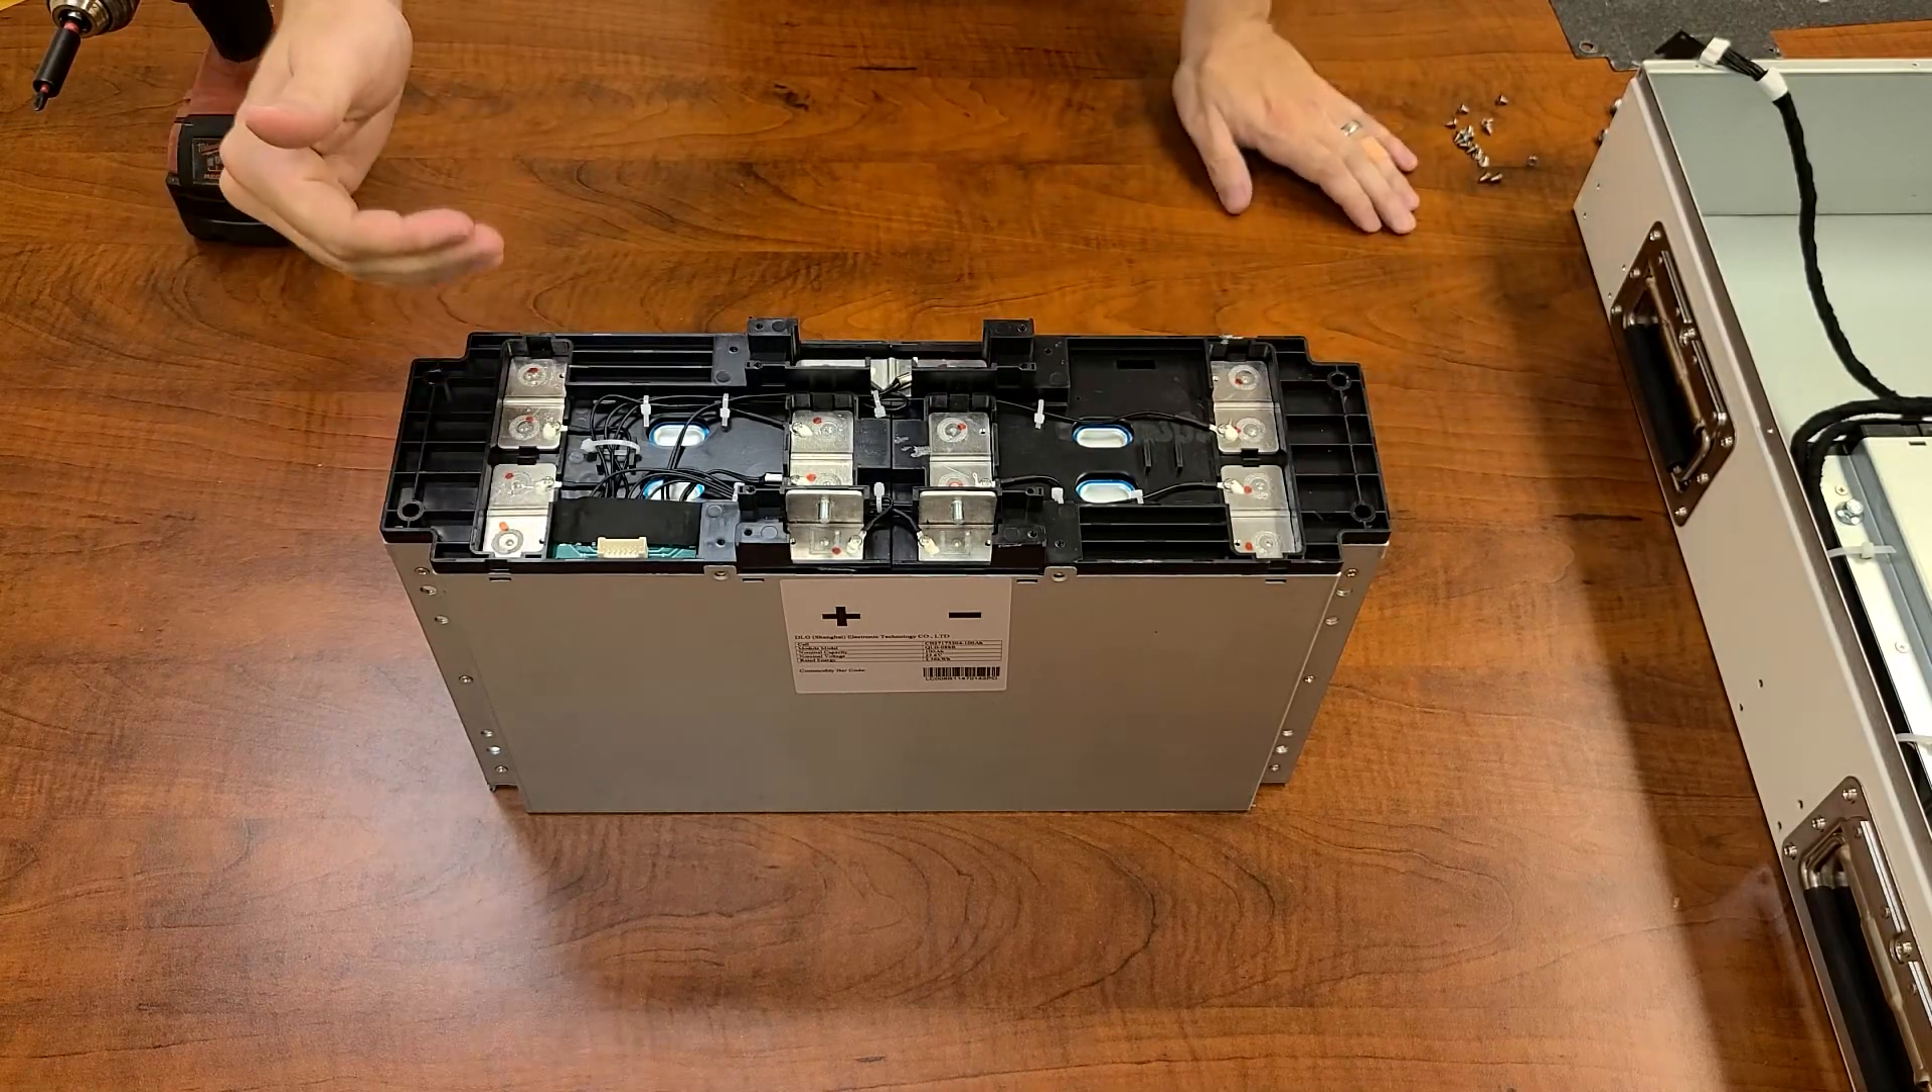Okay, guys, now that we've removed the plastic protecting the bus bars, we can see how they've connected everything inside the actual cells and in between the cells.